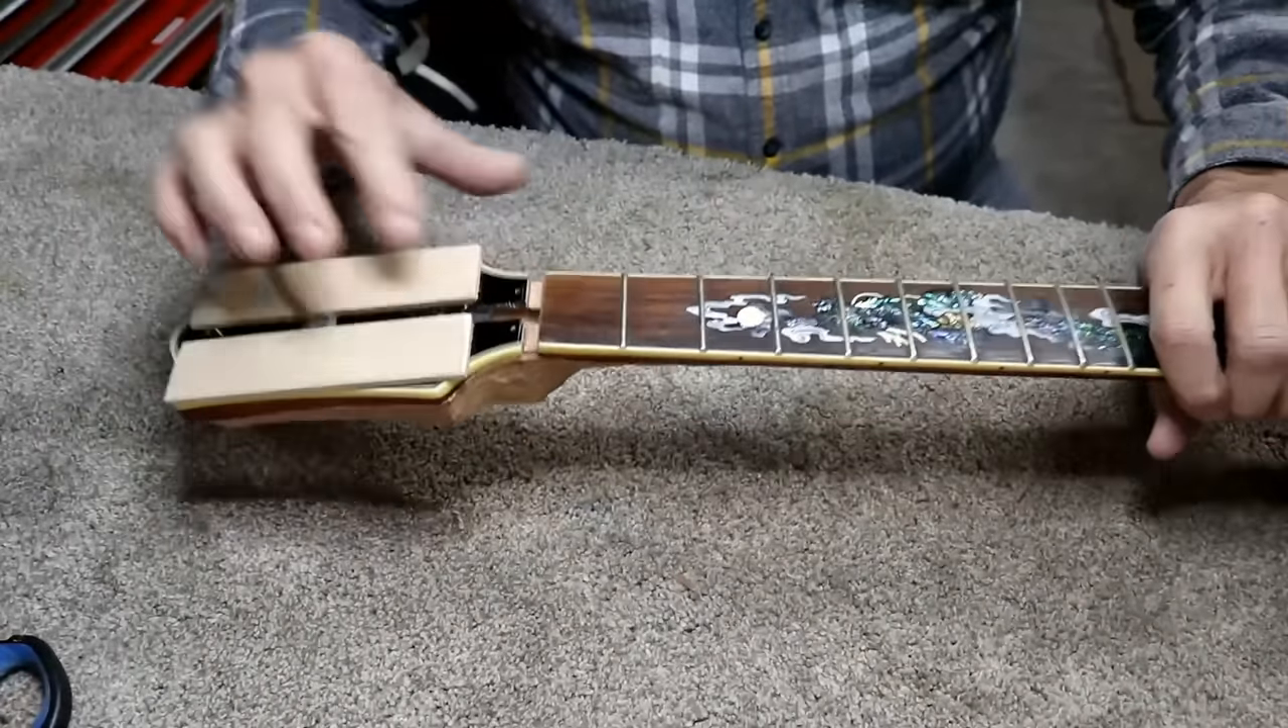I've two-way taped these two blocks of wood on here Just to act as a skid.